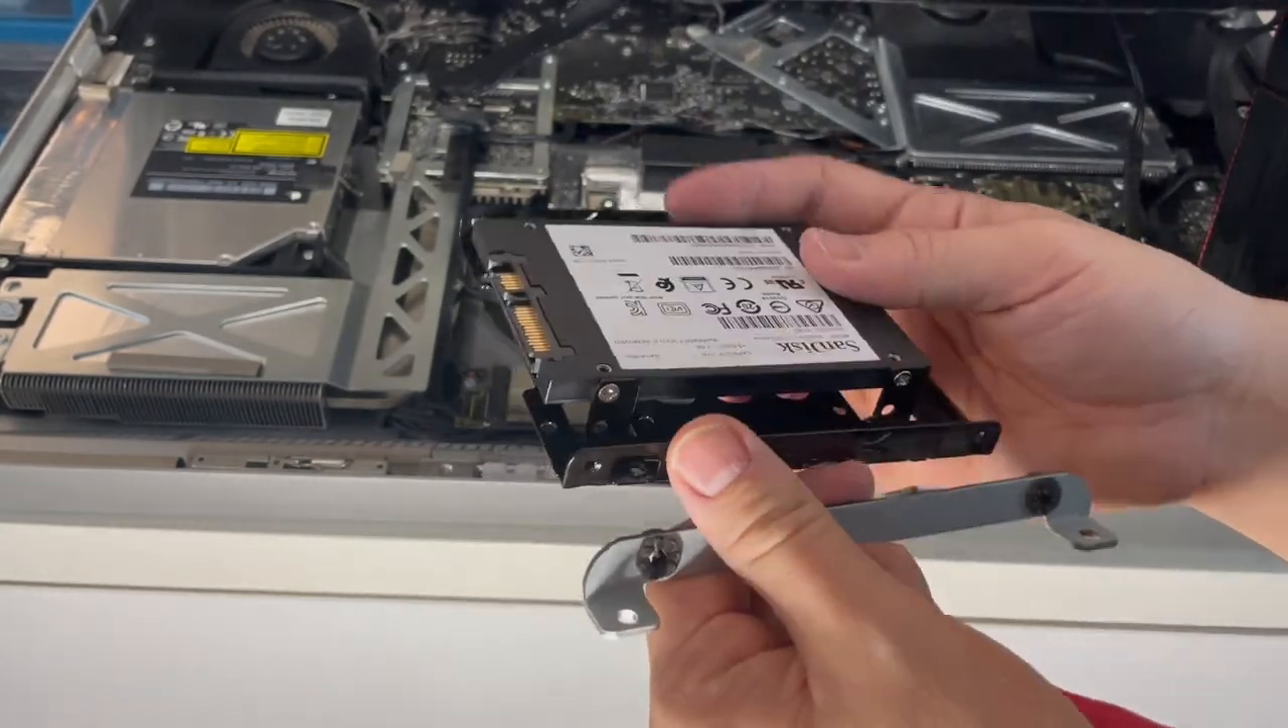So I've now installed the 2 .5 inch solid state drive into this 3 .5 inch adapter and we're going to put the side parts on as well and then the bracket holders there too.